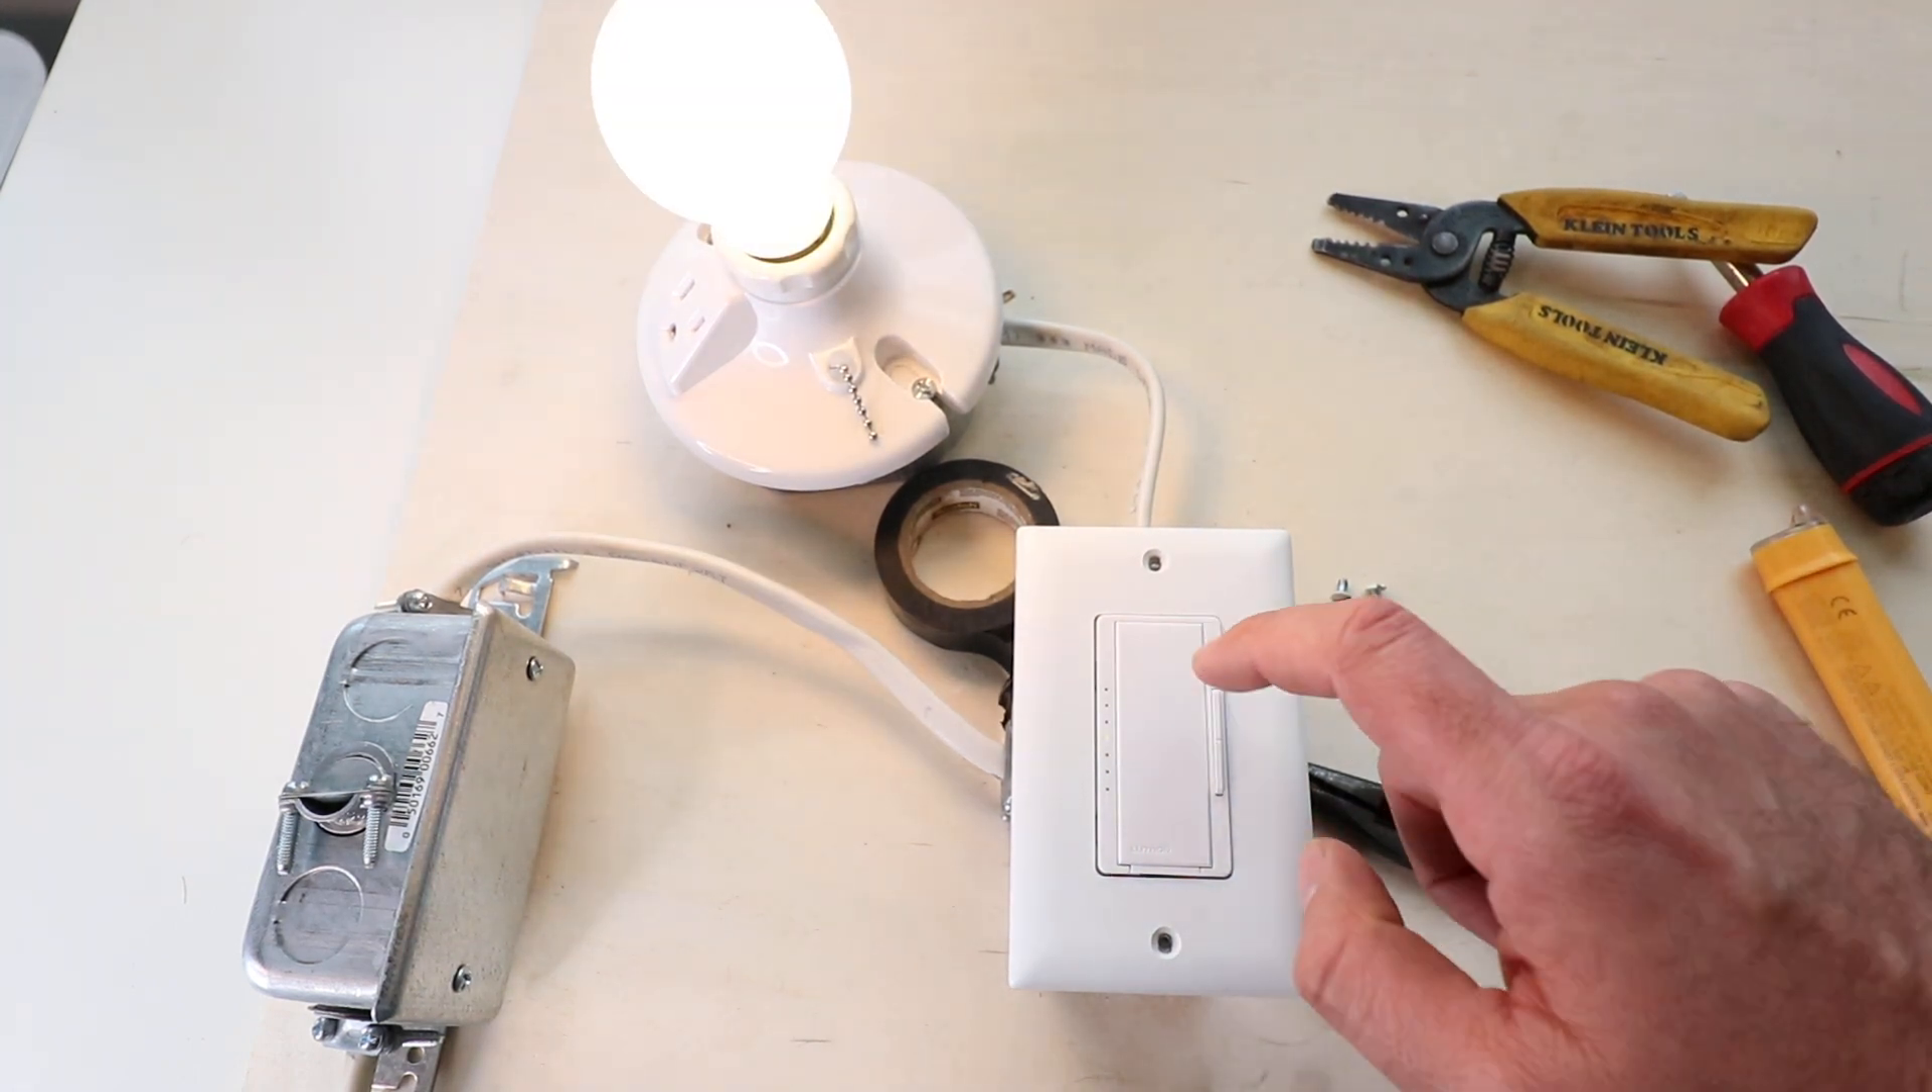Our dimmer light switch is now installed.